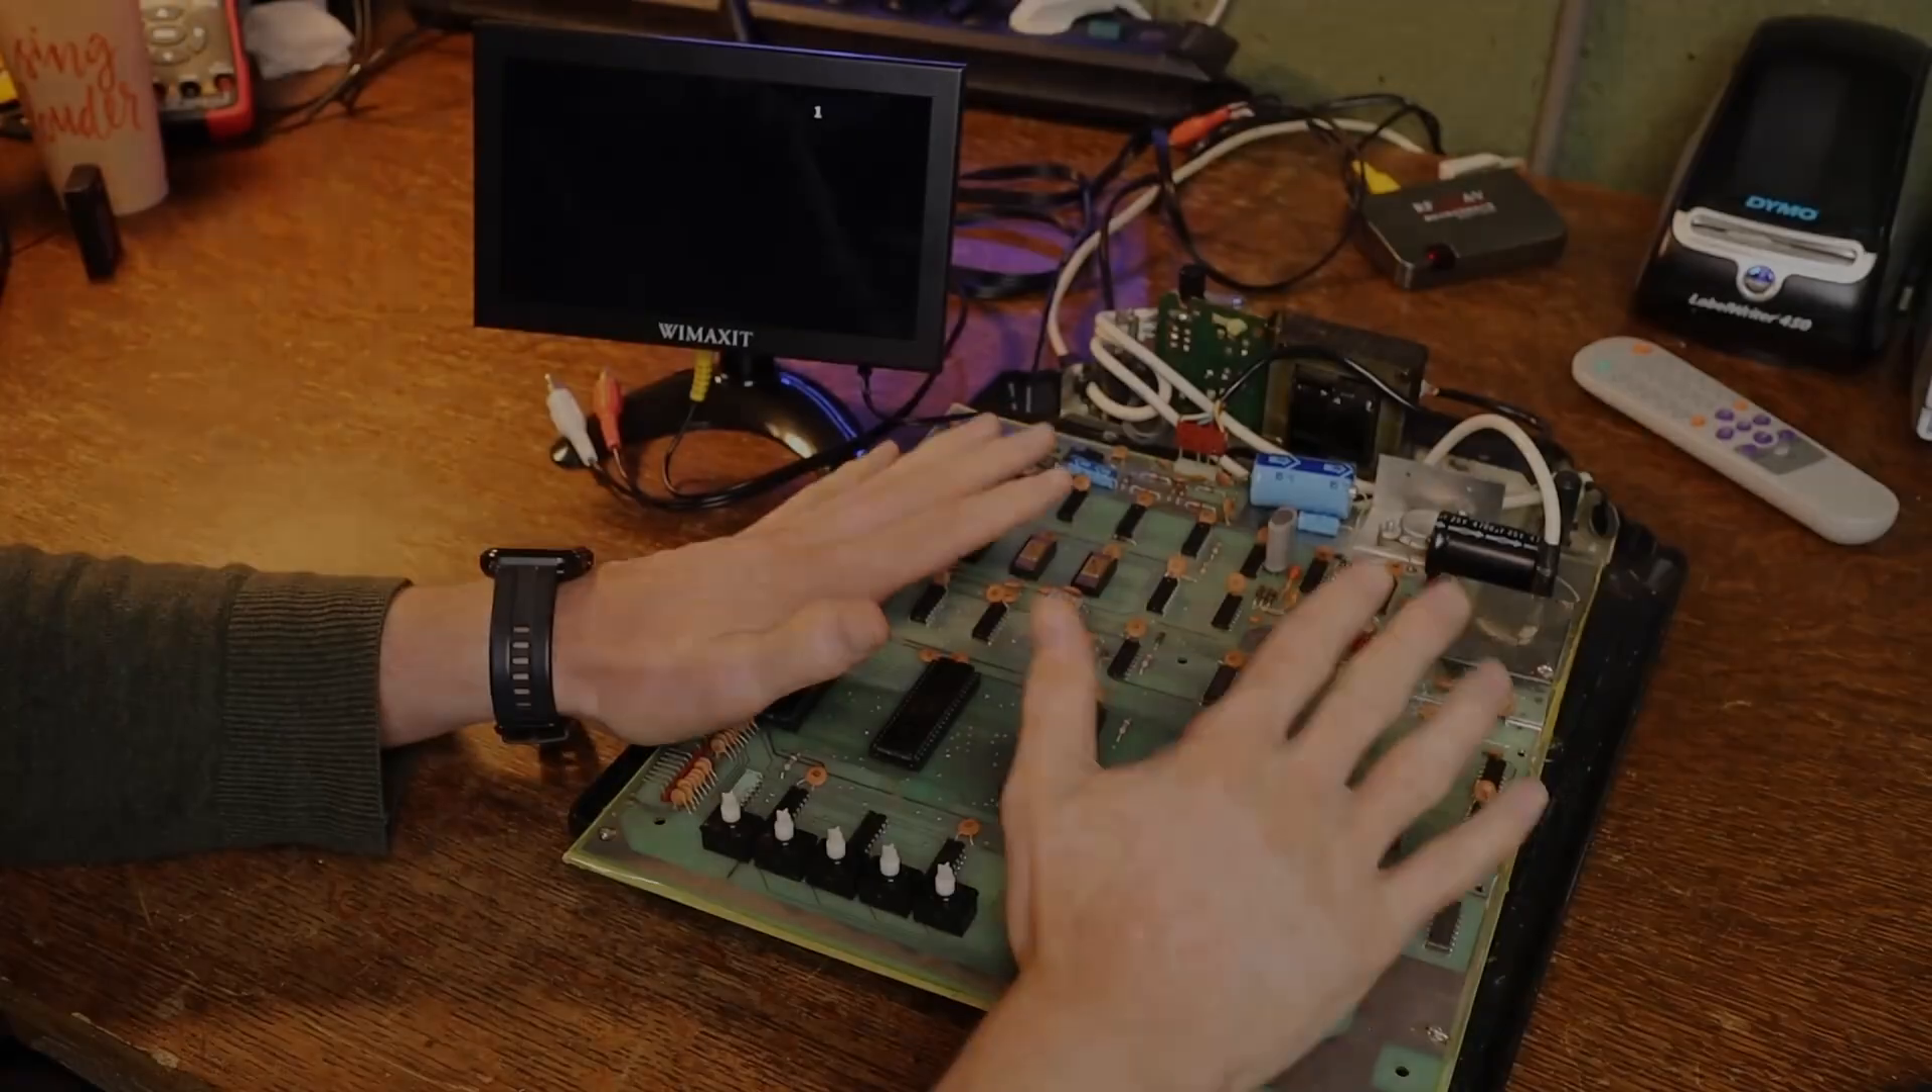I have opened up the computer and I've liberated the mainboard of the shielding.